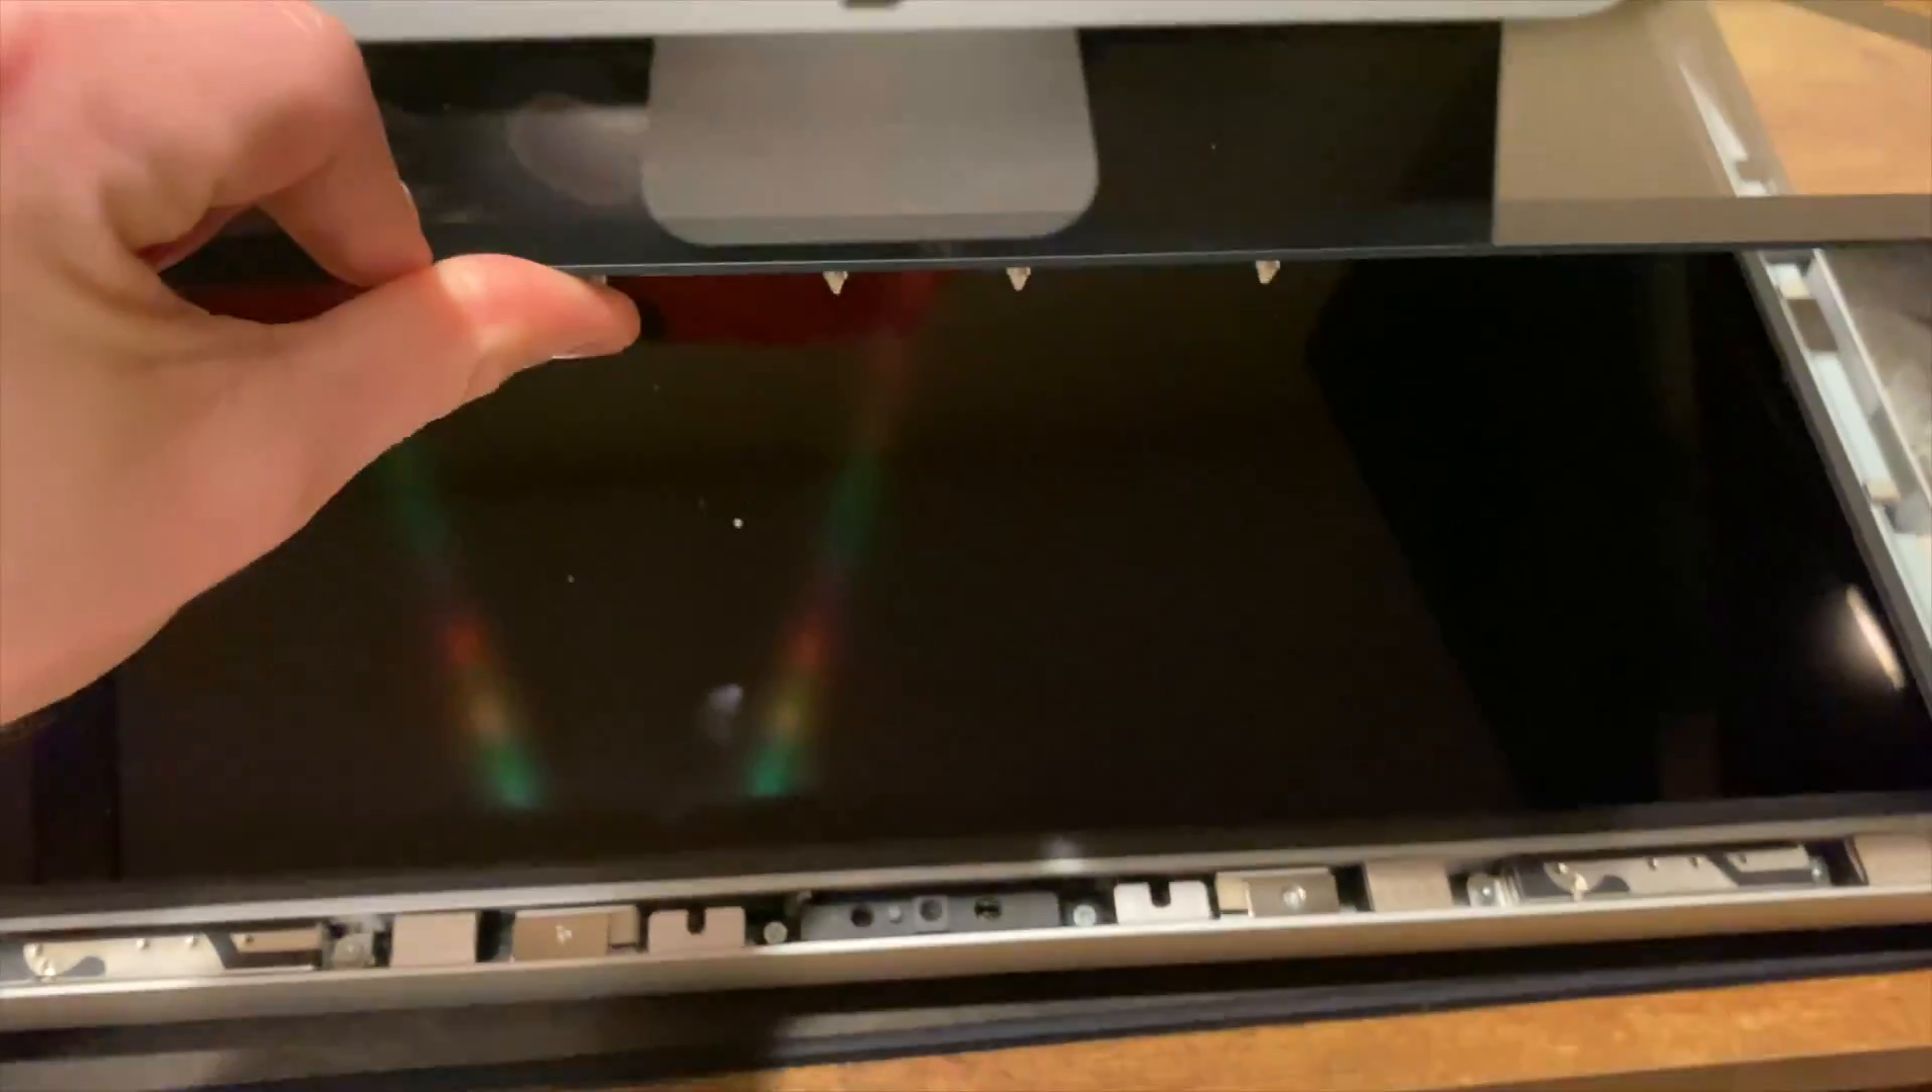Here we go, guys, got the glass lifted off.